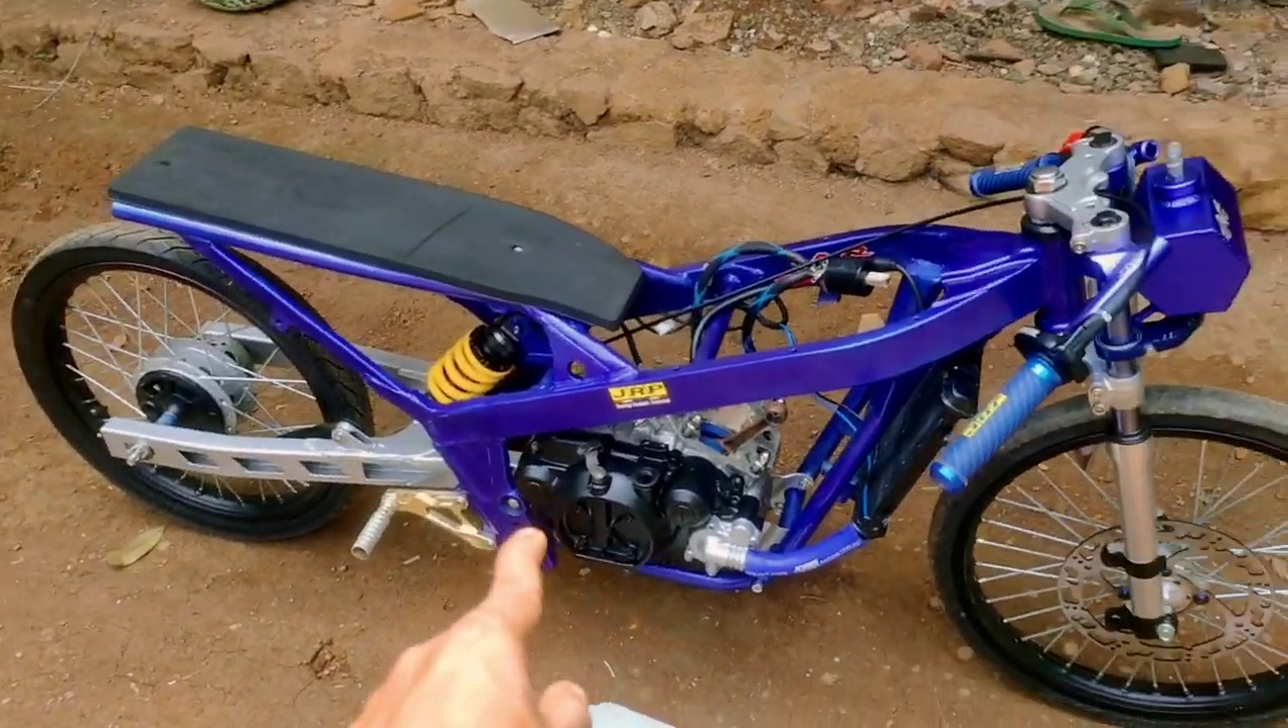Motornya belum 100% selesai guys tapi mesinnya ini sudah terpasang.